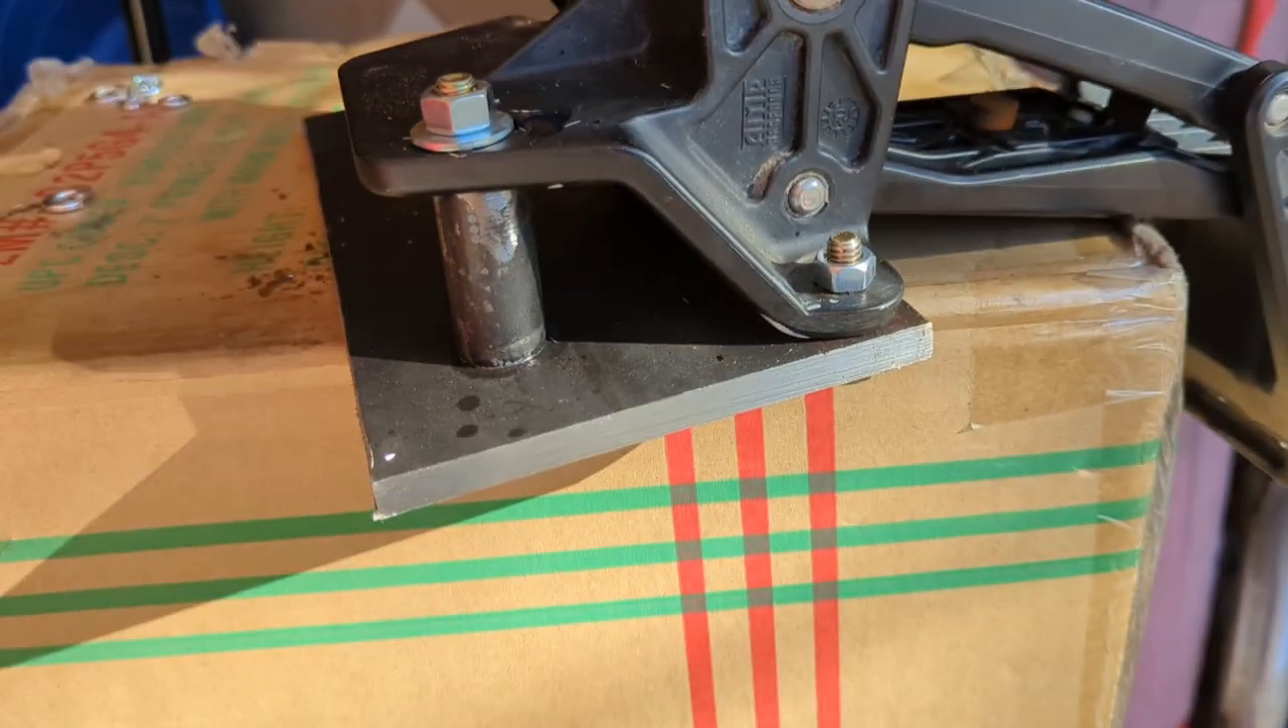As you can see I've got my amp research step all mounted up. And same thing with my horizontal plate.